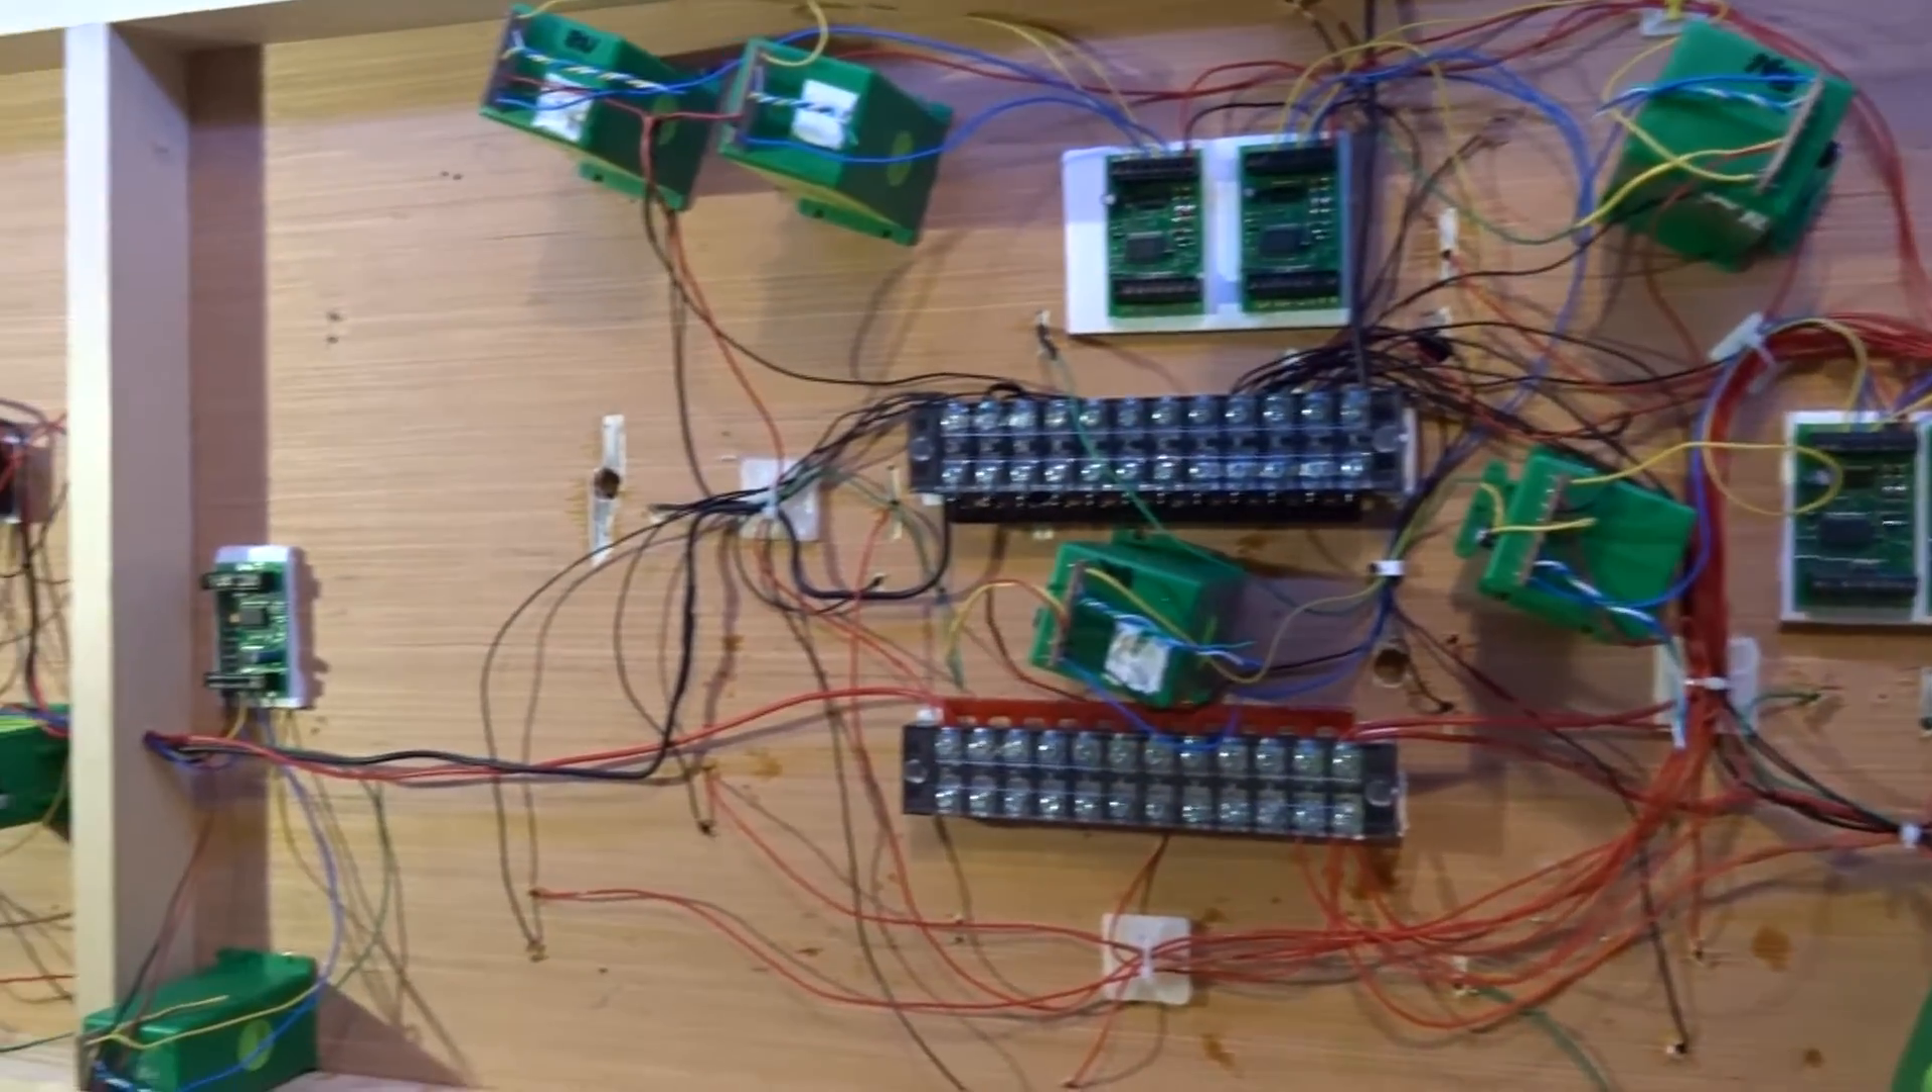I have put my bus bars in place, it has tidied the wiring up no end.